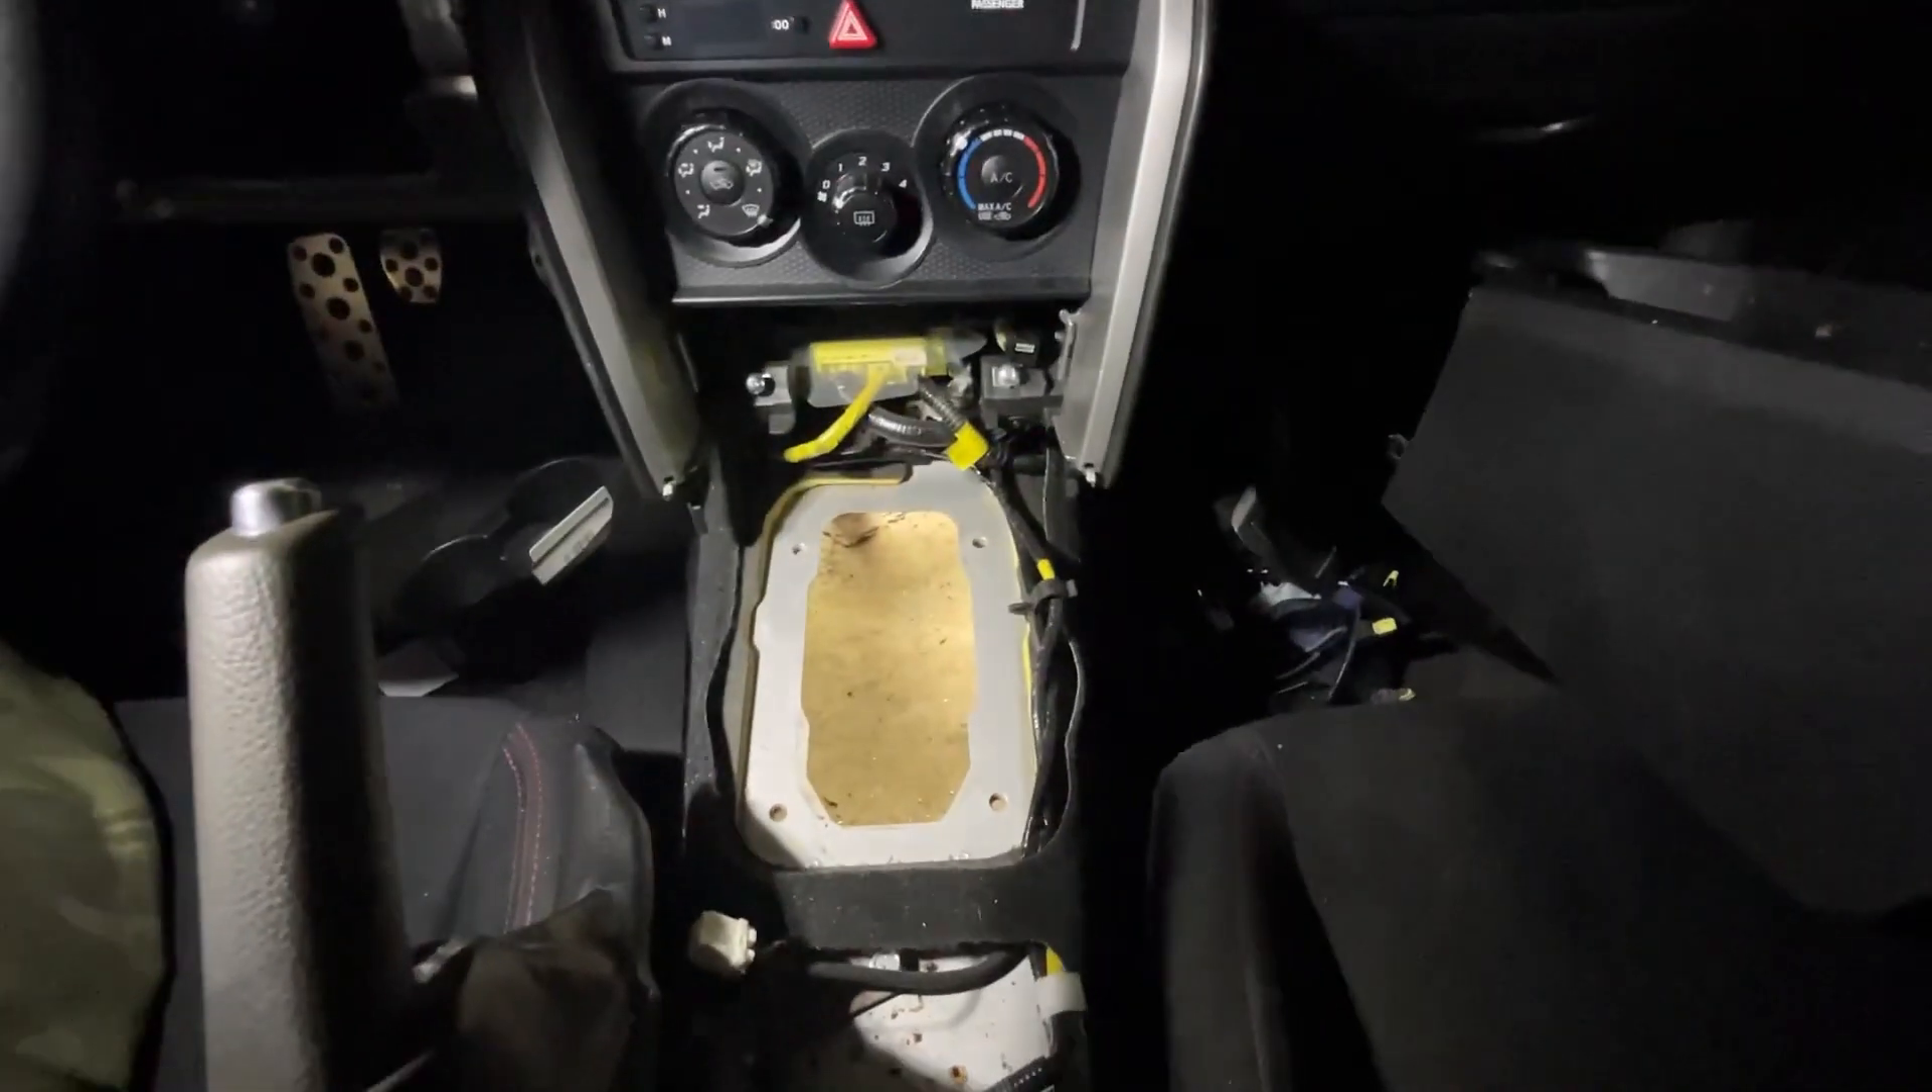You're going to do those two bolts, and voila, the center console comes out. So now I have access to my transmission tunnel from the top.